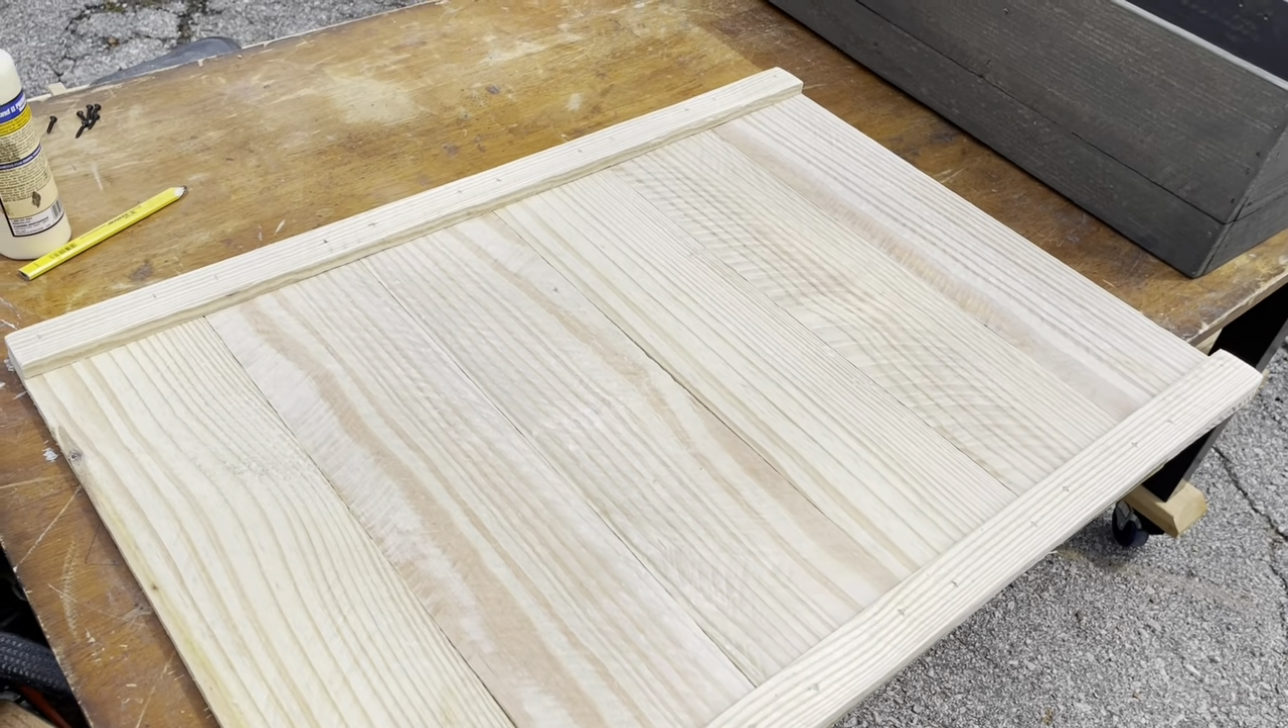All right so we can see now that we have our cleats on now our cleats are inch and three quarter um so we got three strips out of one fence picket.